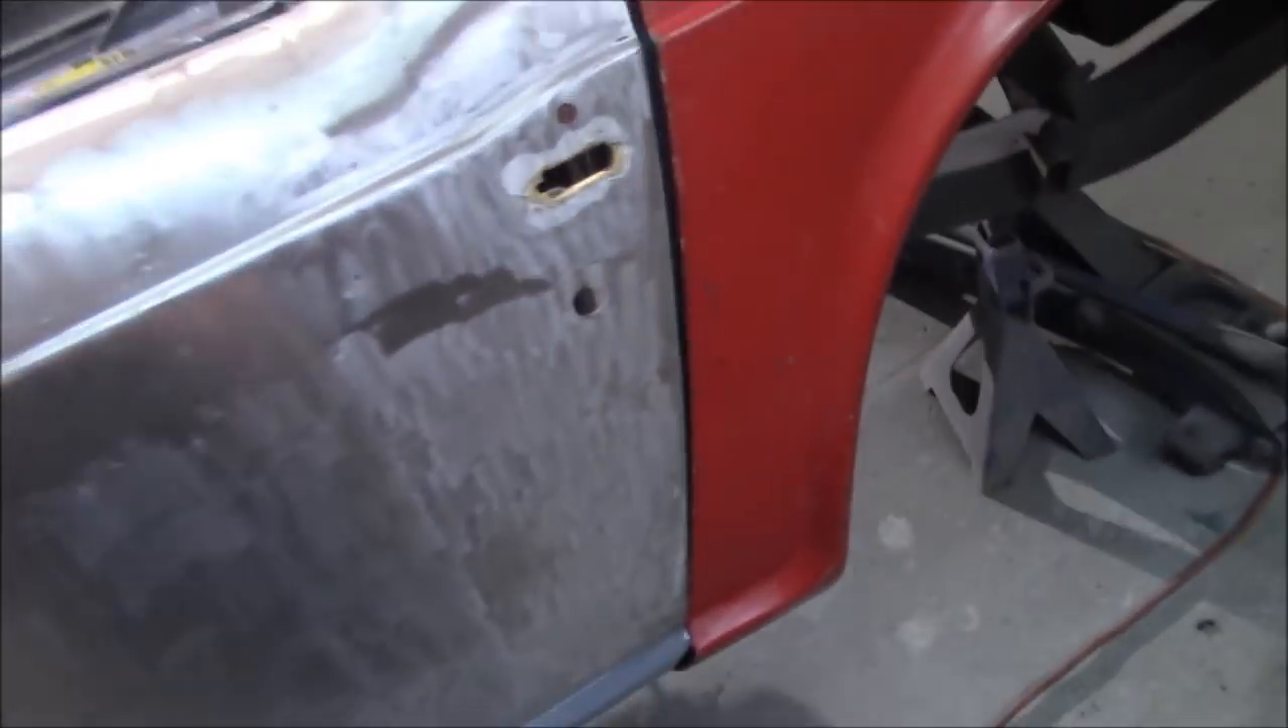The driver's fender needs to be clamped down the bottom but it looks pretty good gap wise as well.